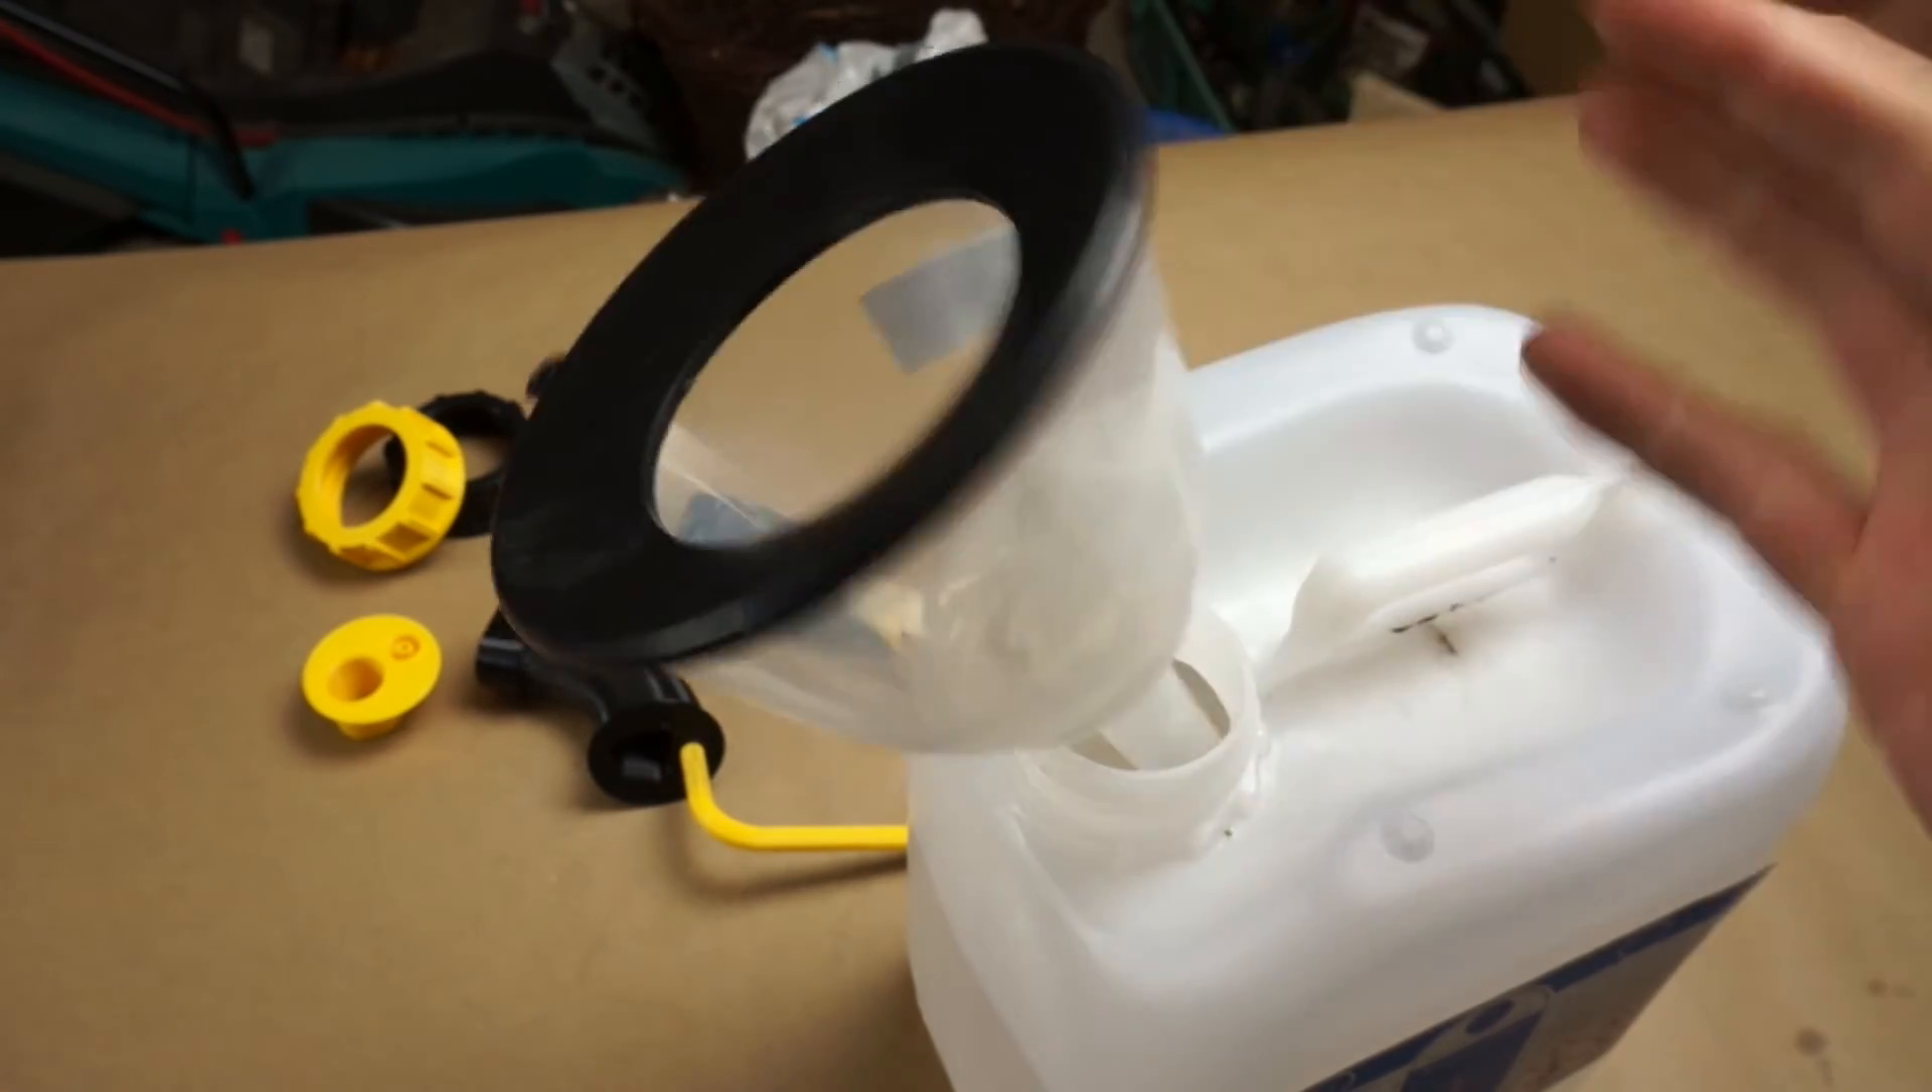As you can see my funnel just doesn't sit on there properly it tends to wiggle around and eventually tip over so that's why I've created this part.